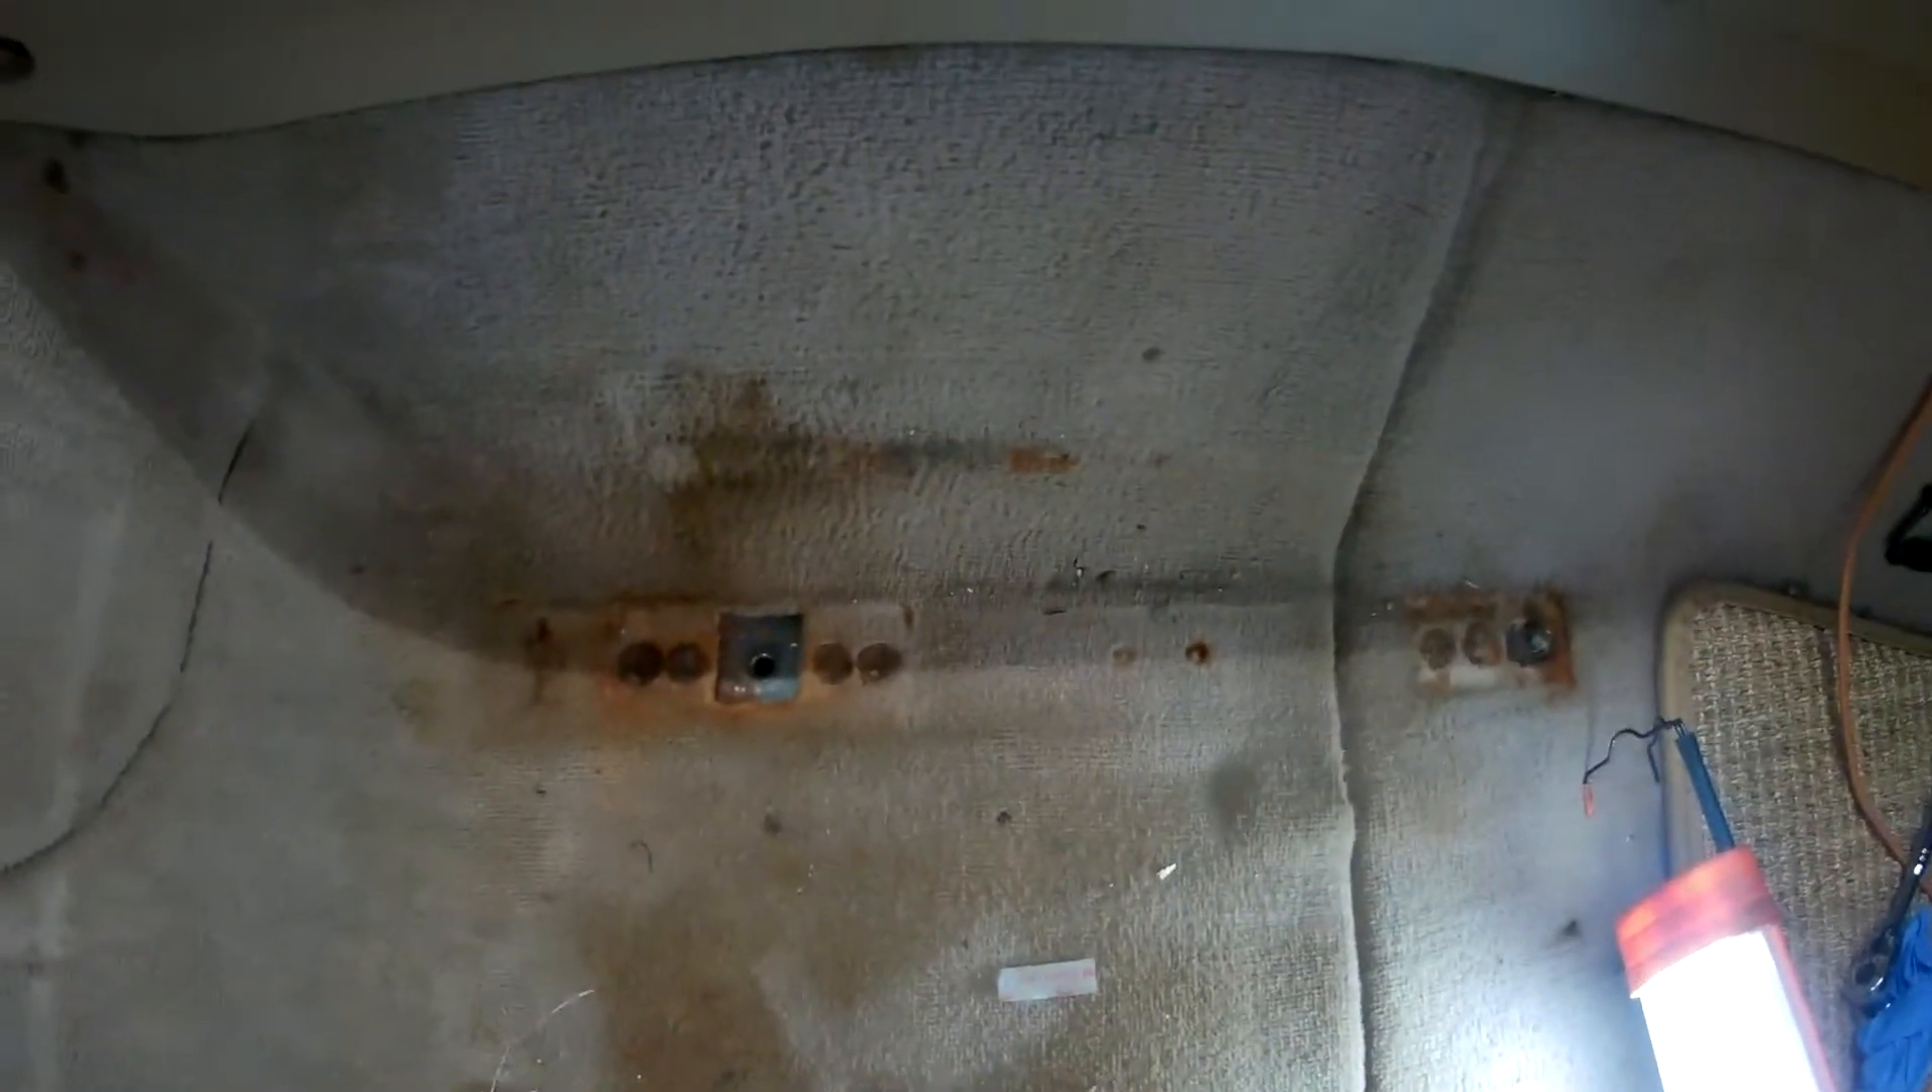Okay, so I've removed the seat.